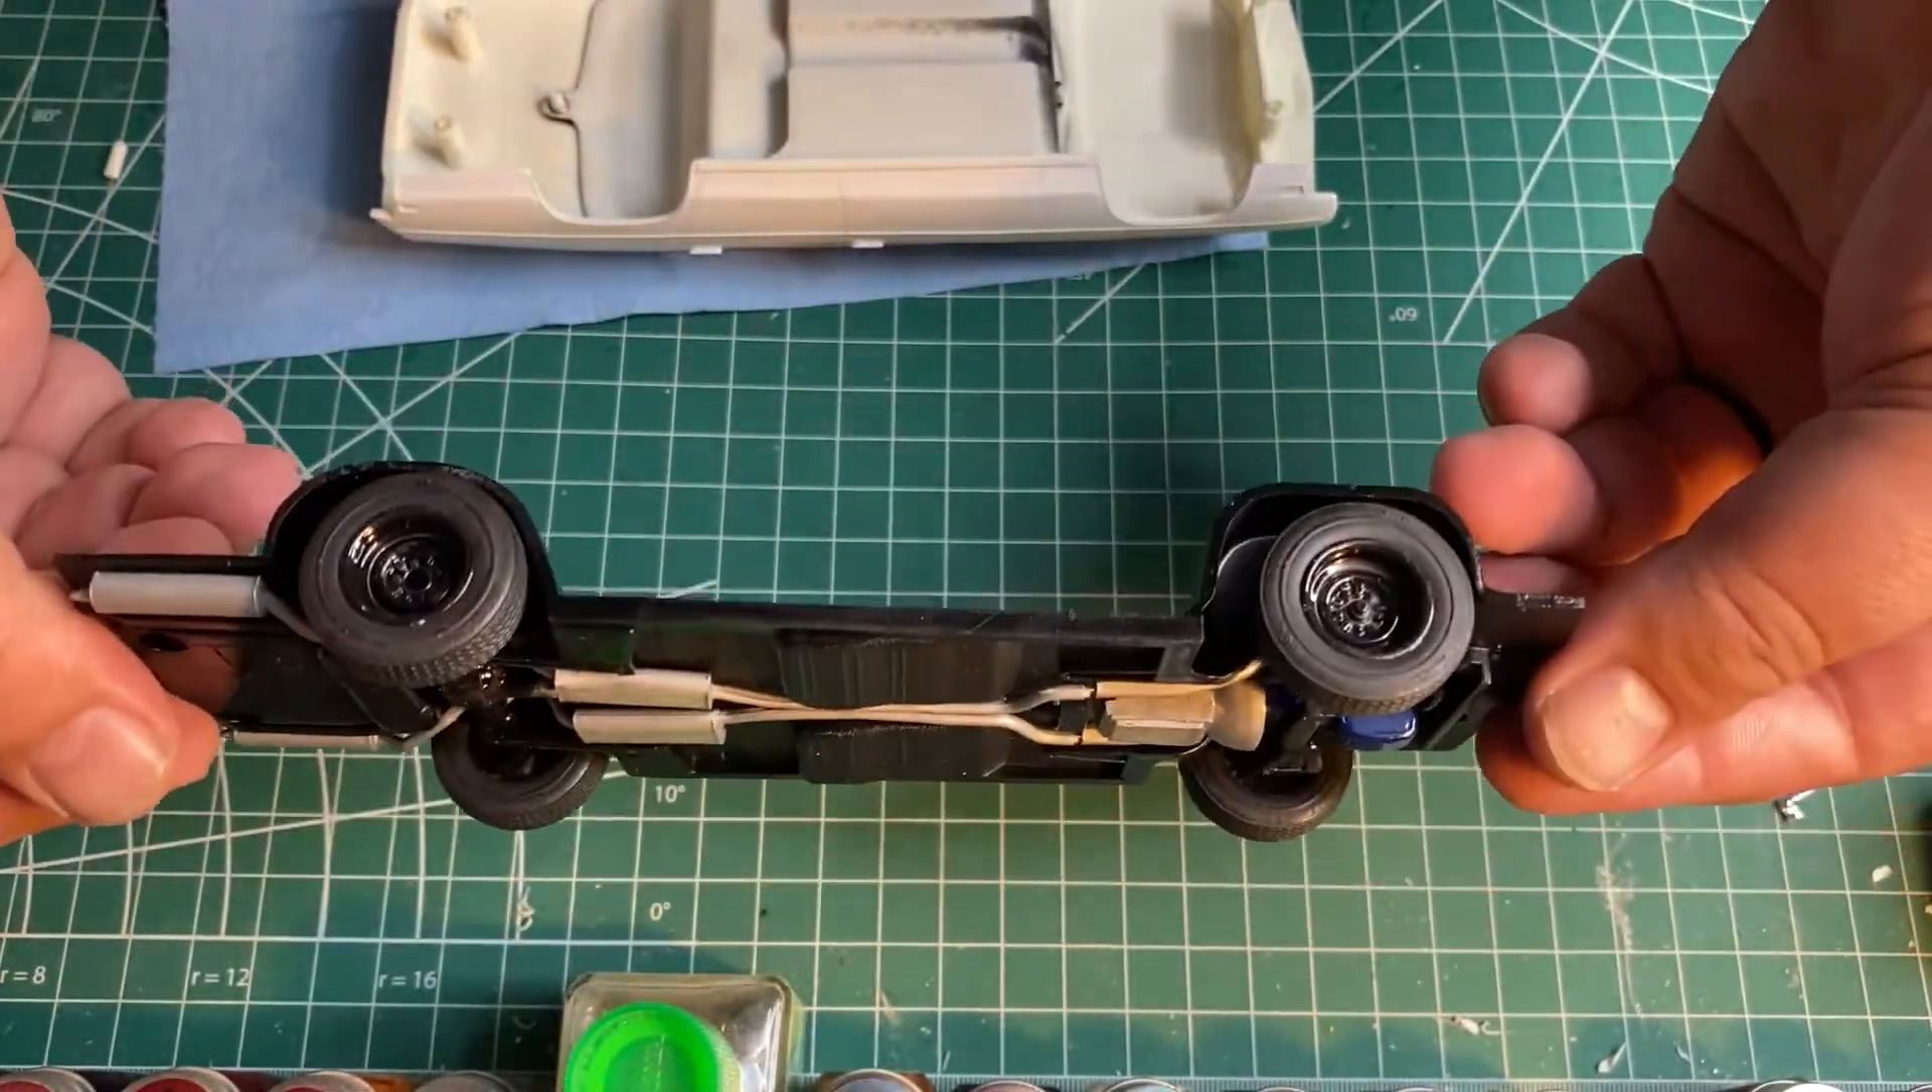I don't have the hubcaps on yet, but I will get those in a minute.